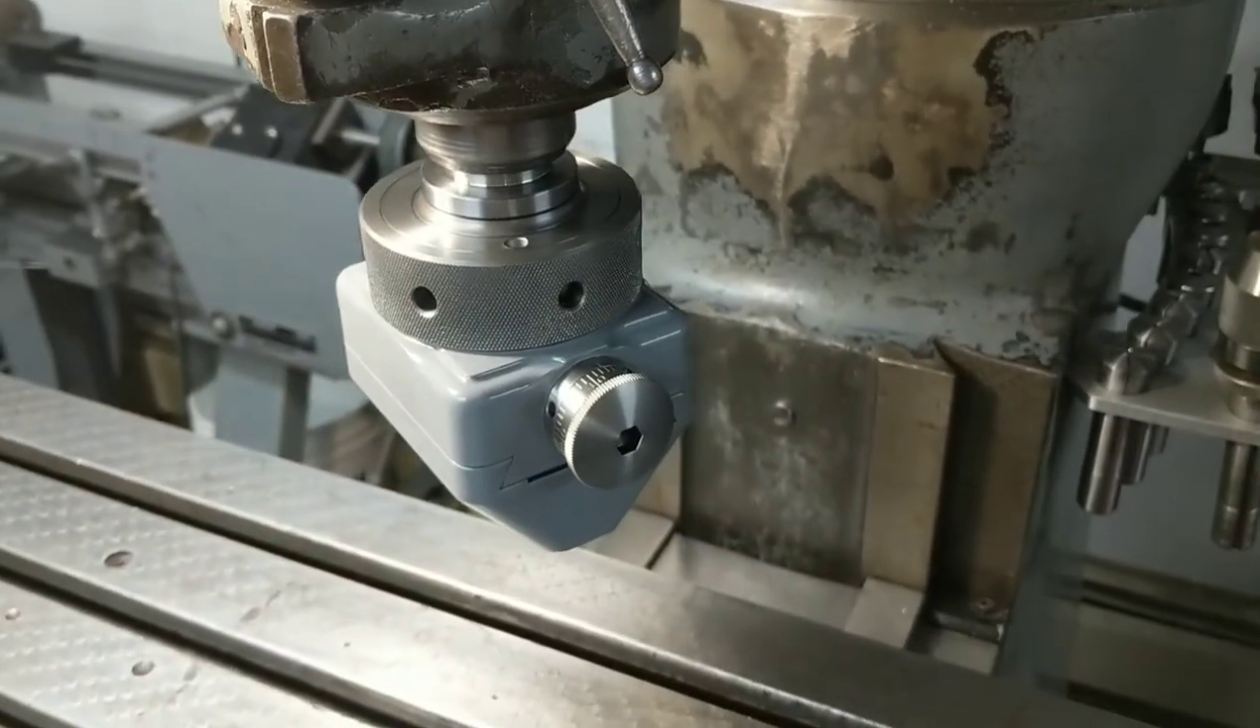And that is the full assembly of the MLA Boring and Facing Head.